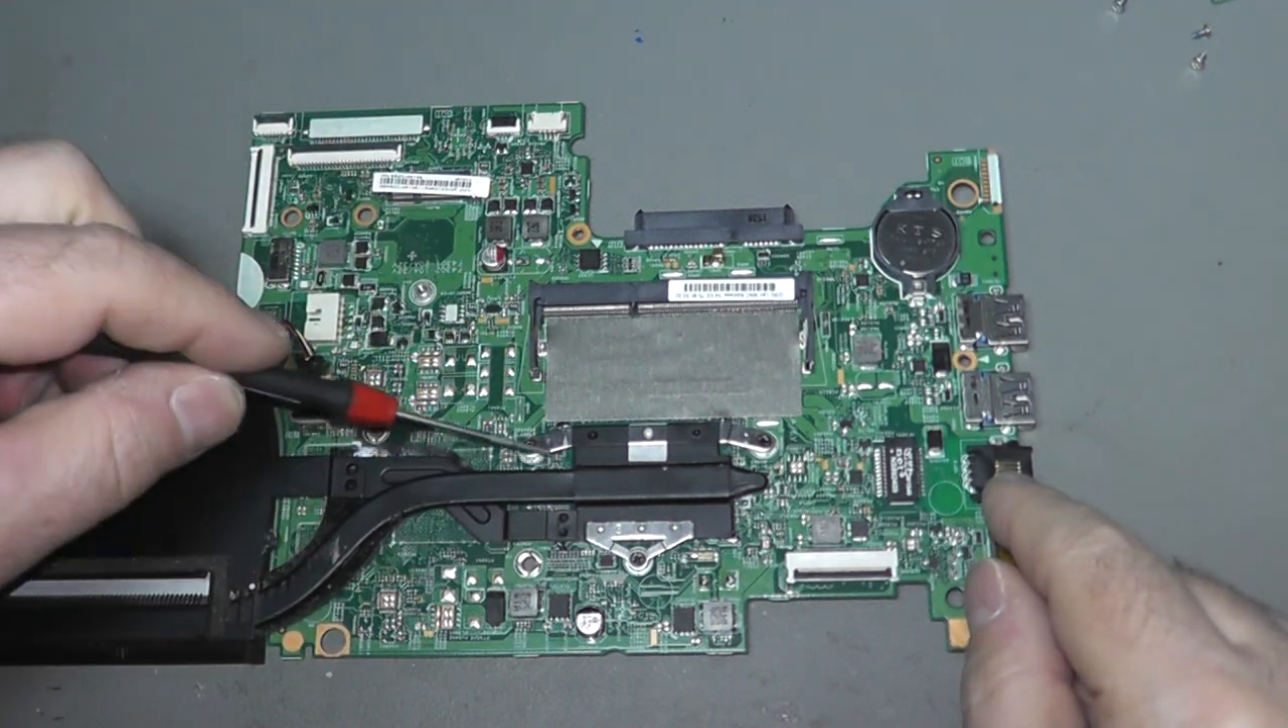So ich habe das mainboard auch mal rausgenommen hier.